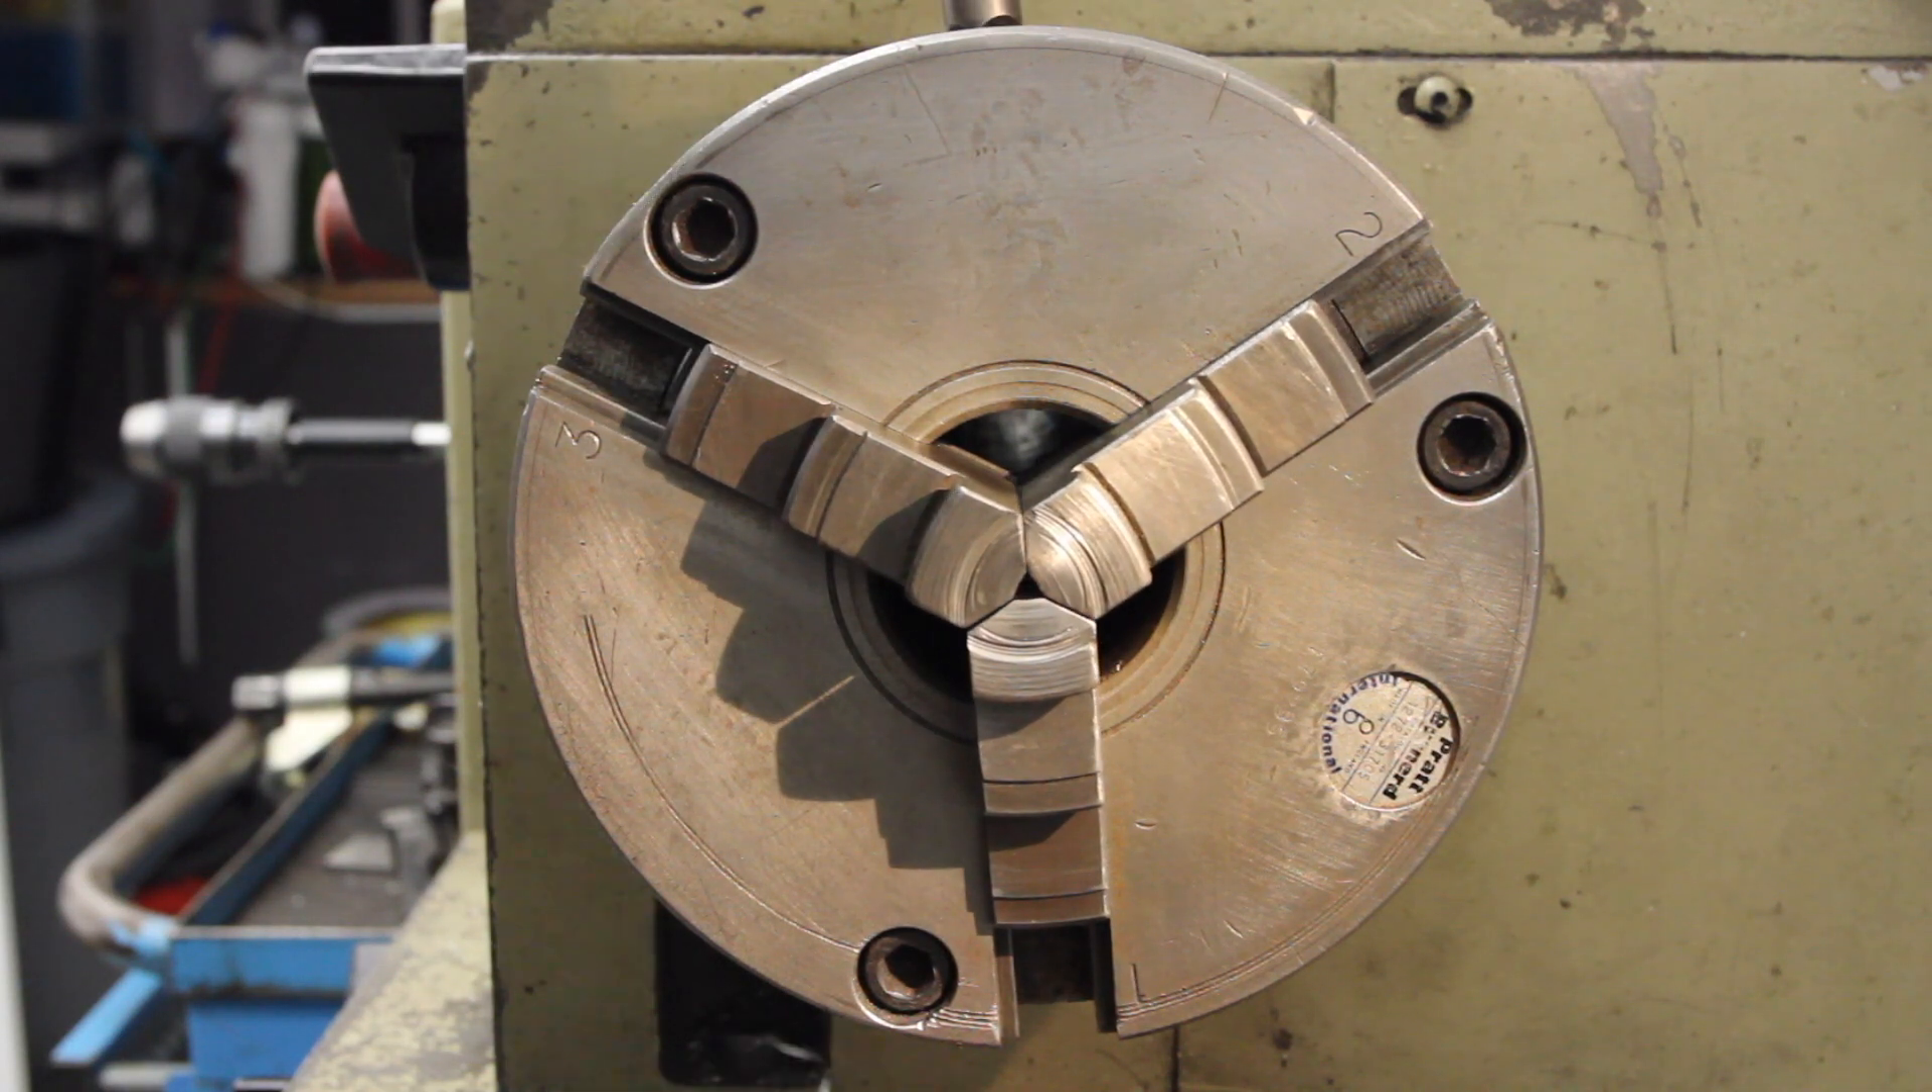And now all of your jaws are in there. They are perfectly on centre.